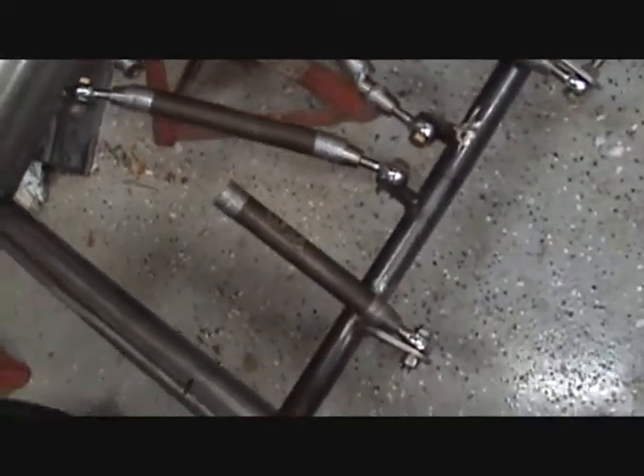I've got the four link hung on the front but it's kind of falling apart here. You can see my tube here is a little bit disconnected.